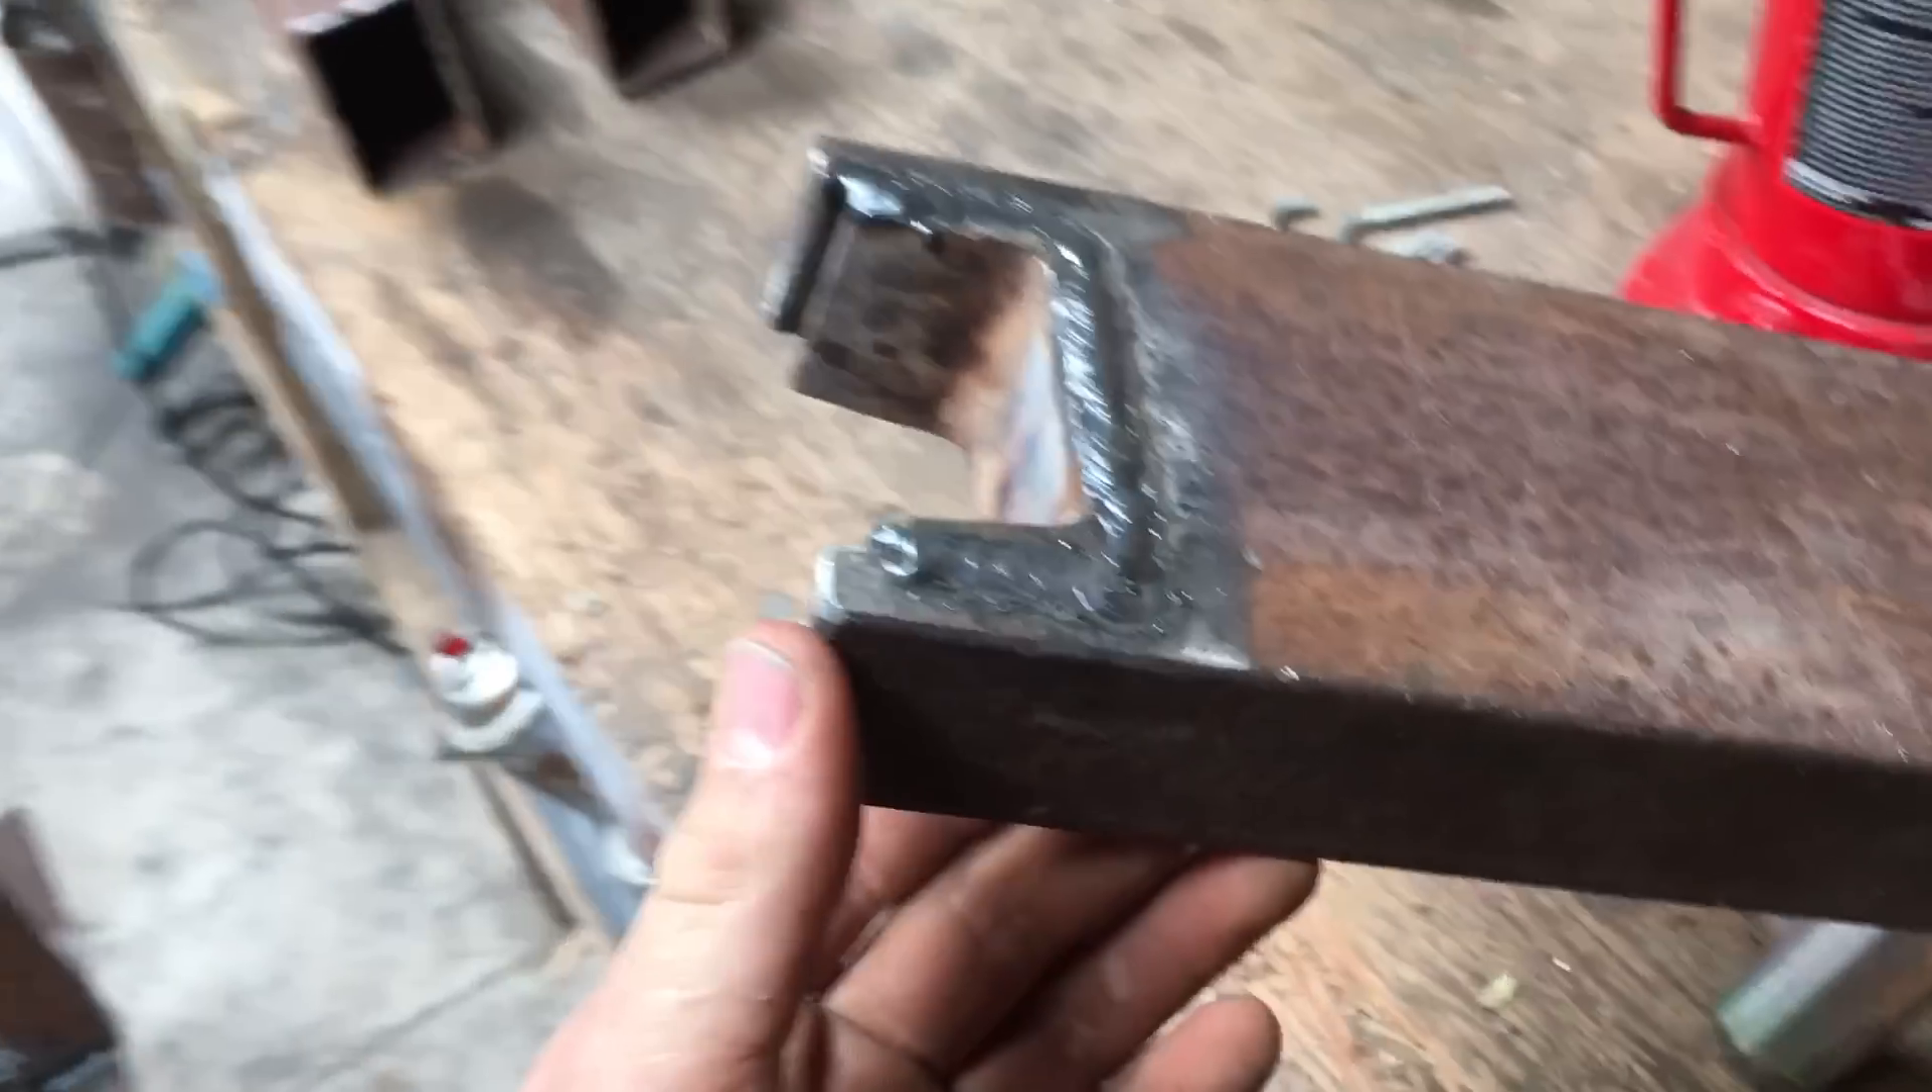What I've done is I've taken a 4 inch channel and then a couple 2 inch channels and welded them together like this.